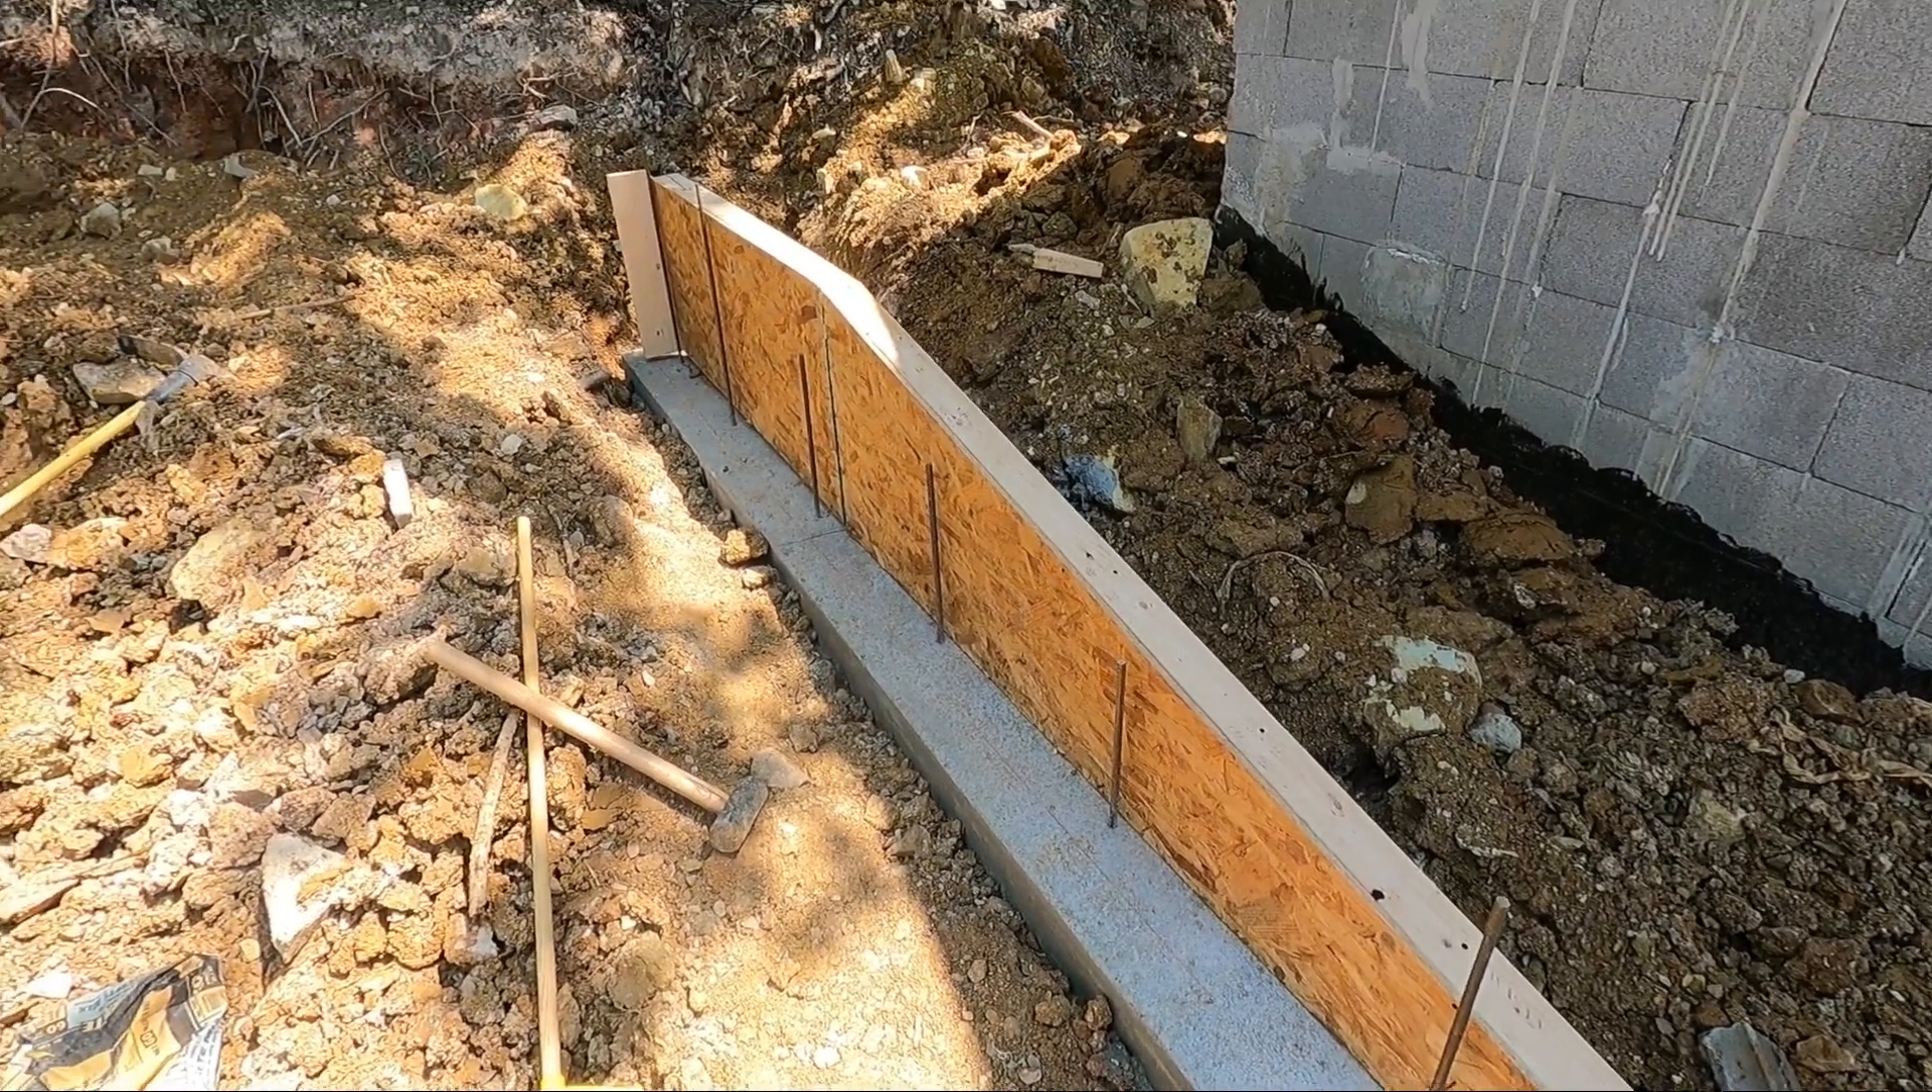I've got the back side of the form in place, built in place.